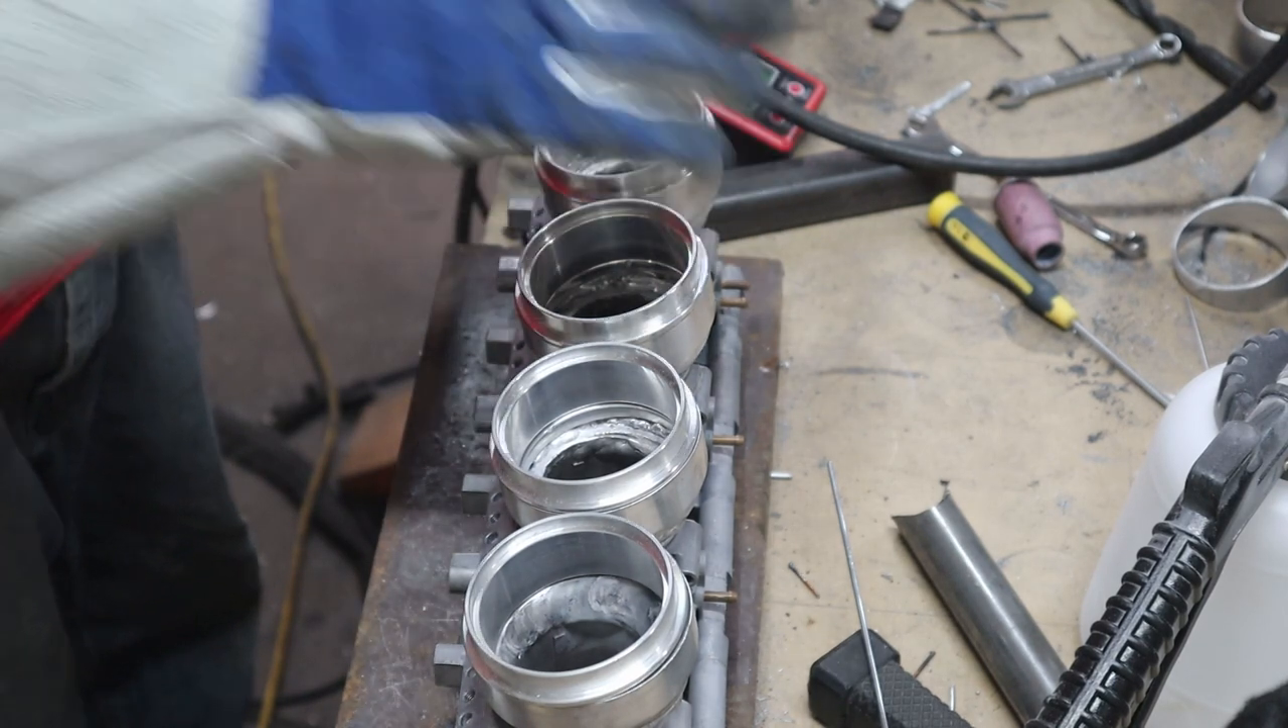Then I've got the top cups just set into place.